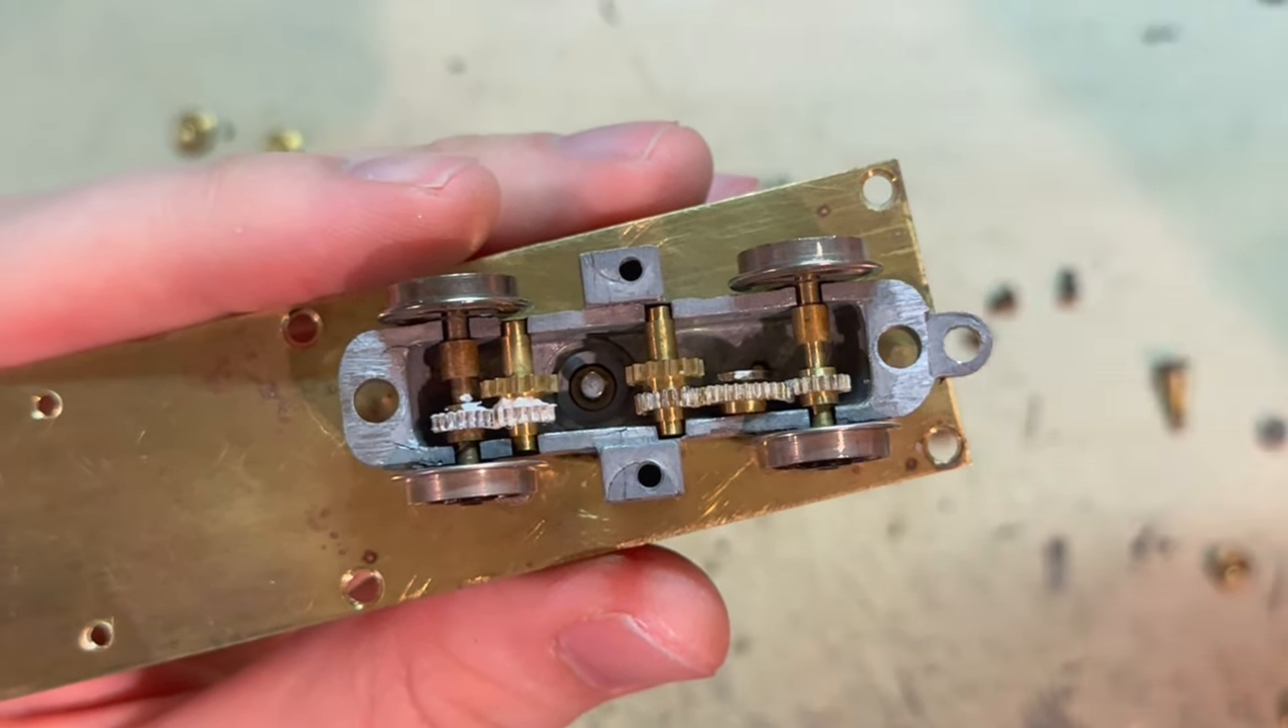Okay, the truck is in place.